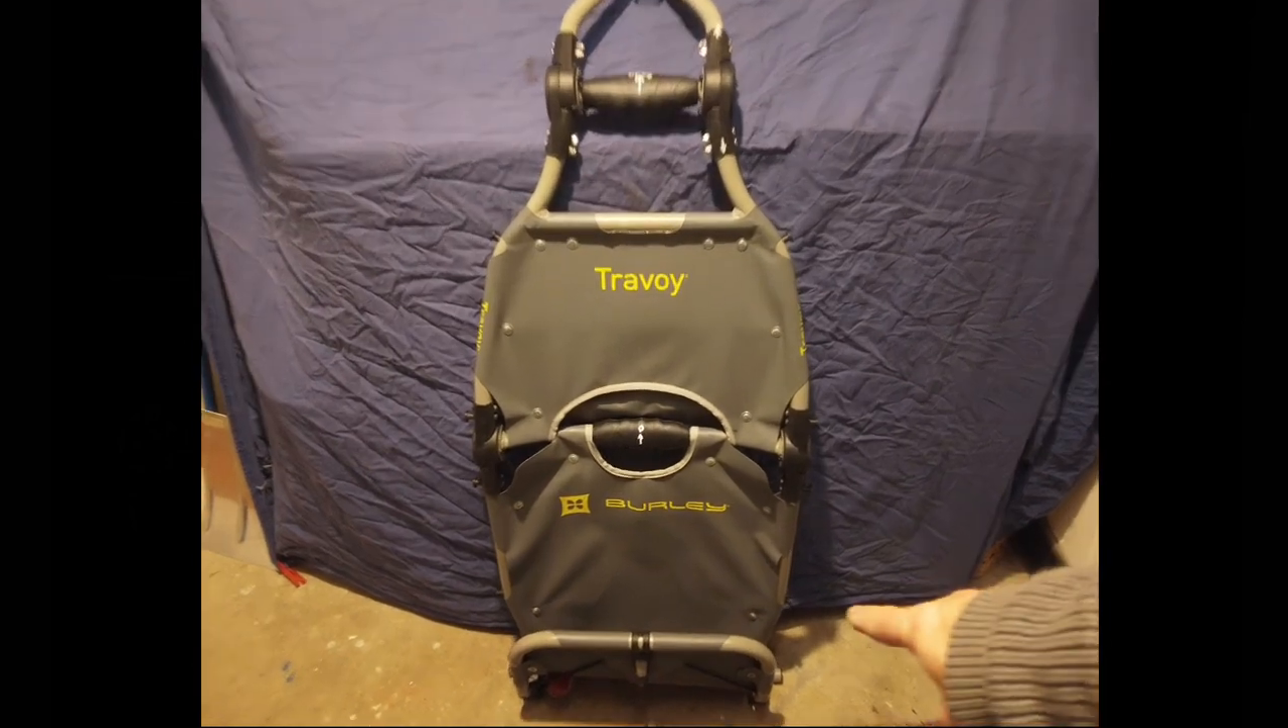Nun habe ich hier unten allerdings noch nicht die räder dran gemacht das kommt dann noch hier an der seite.